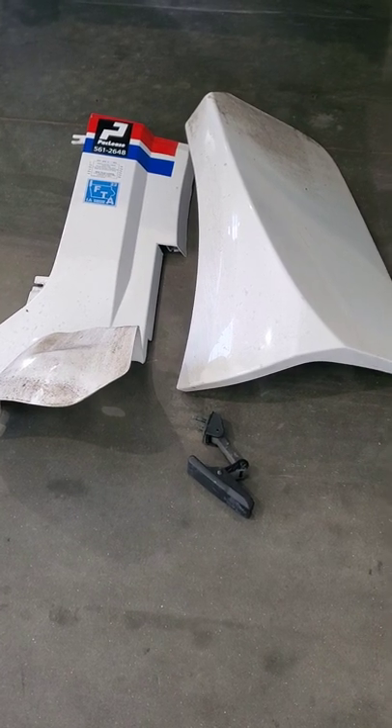Okay, there's the parts that were removed right there.